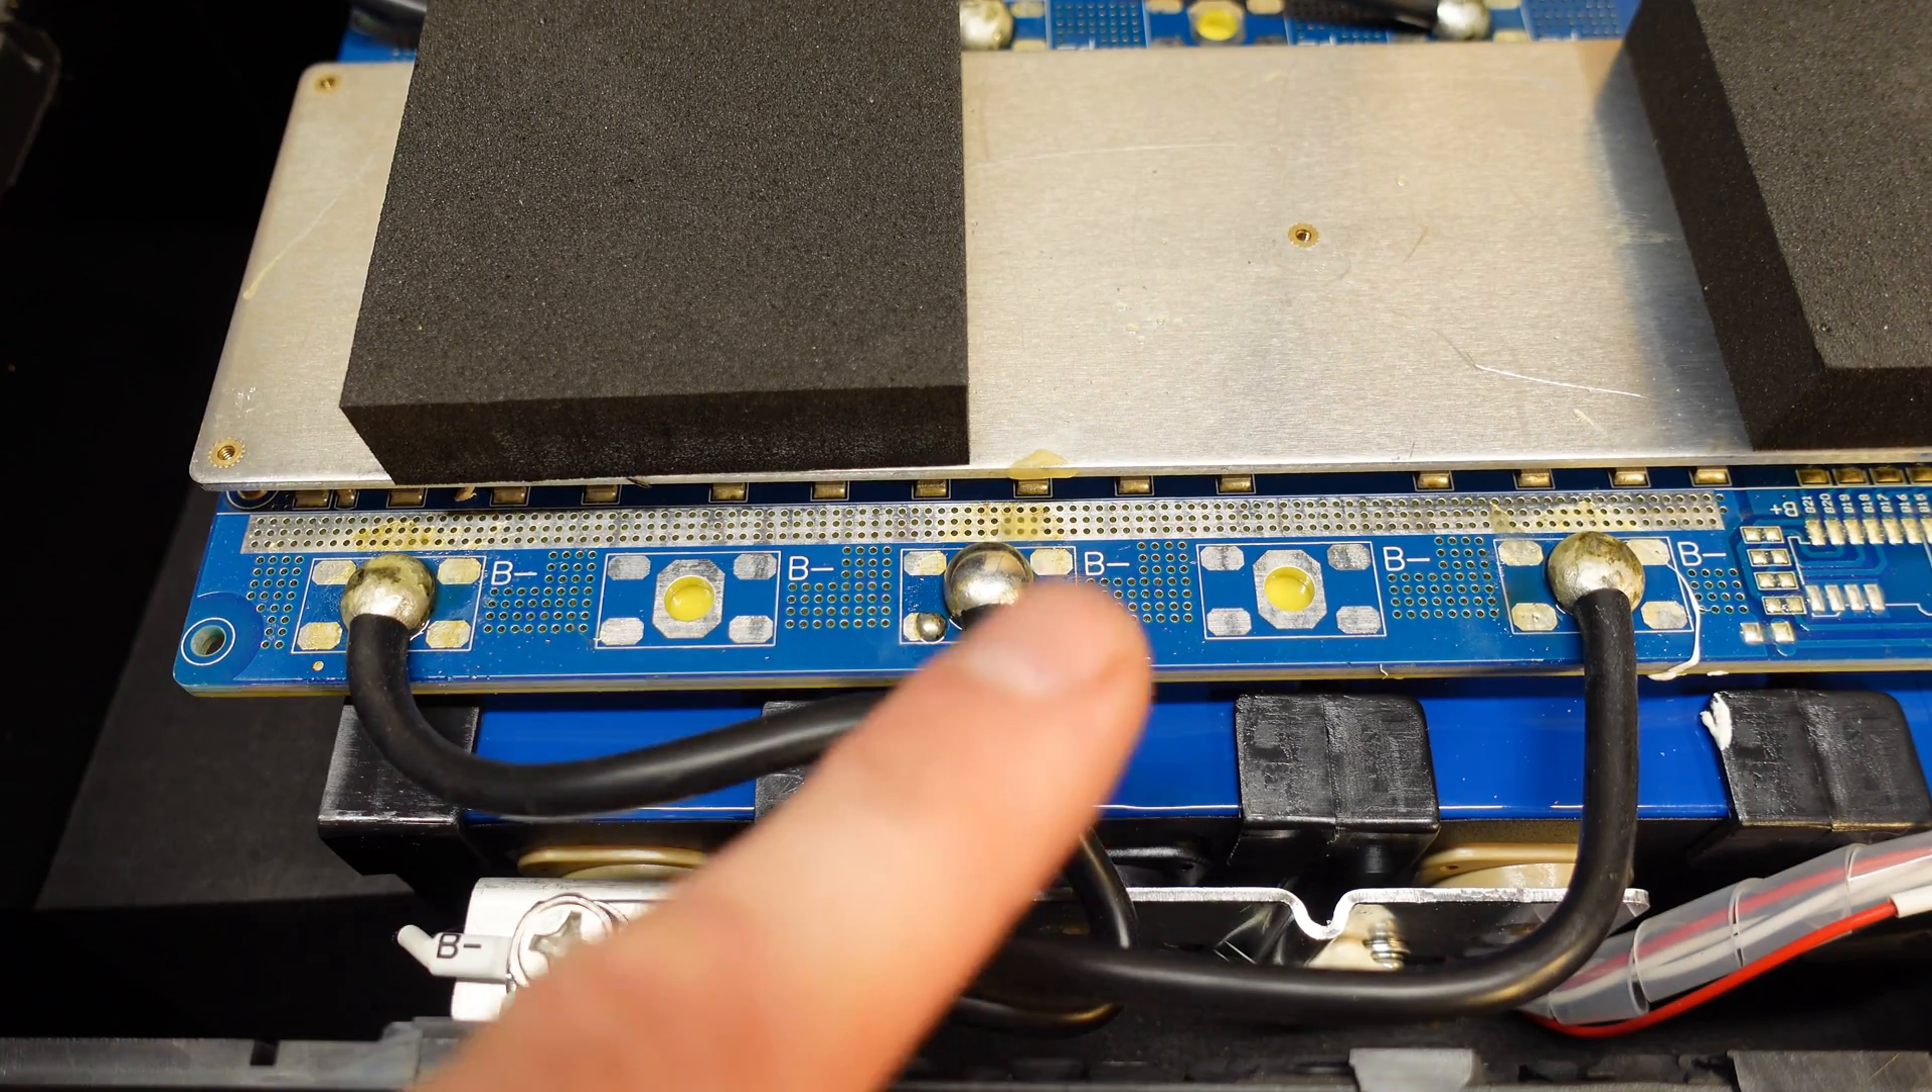The negative conductors are soldered to the BMS.